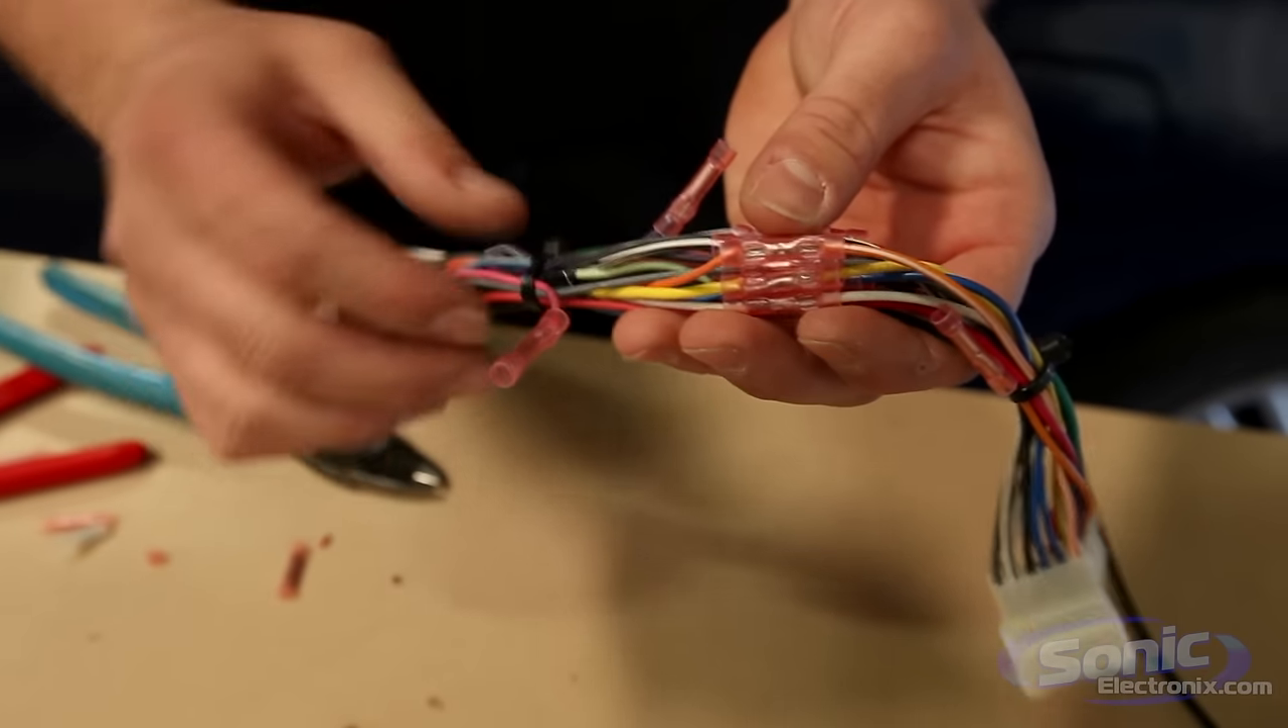Very basic, completed harness. End wires are capped off. Everything's wired color to color.